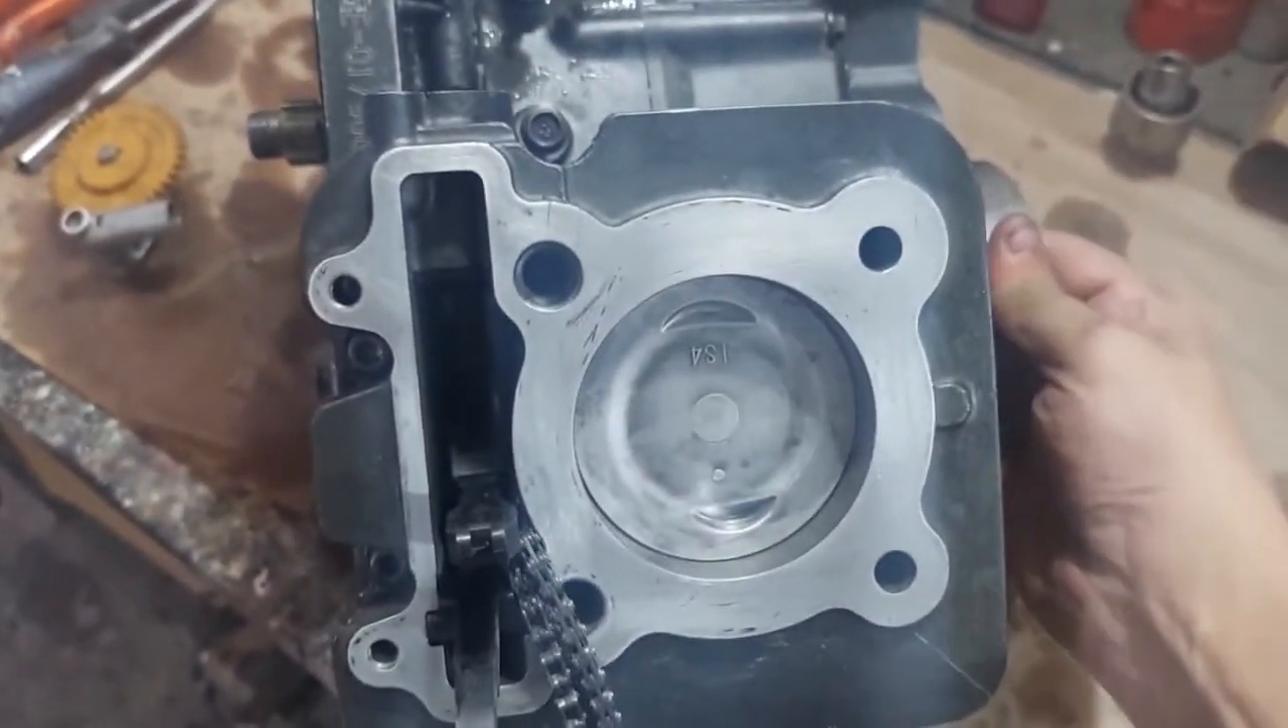Aqui já foi montado o pistão.